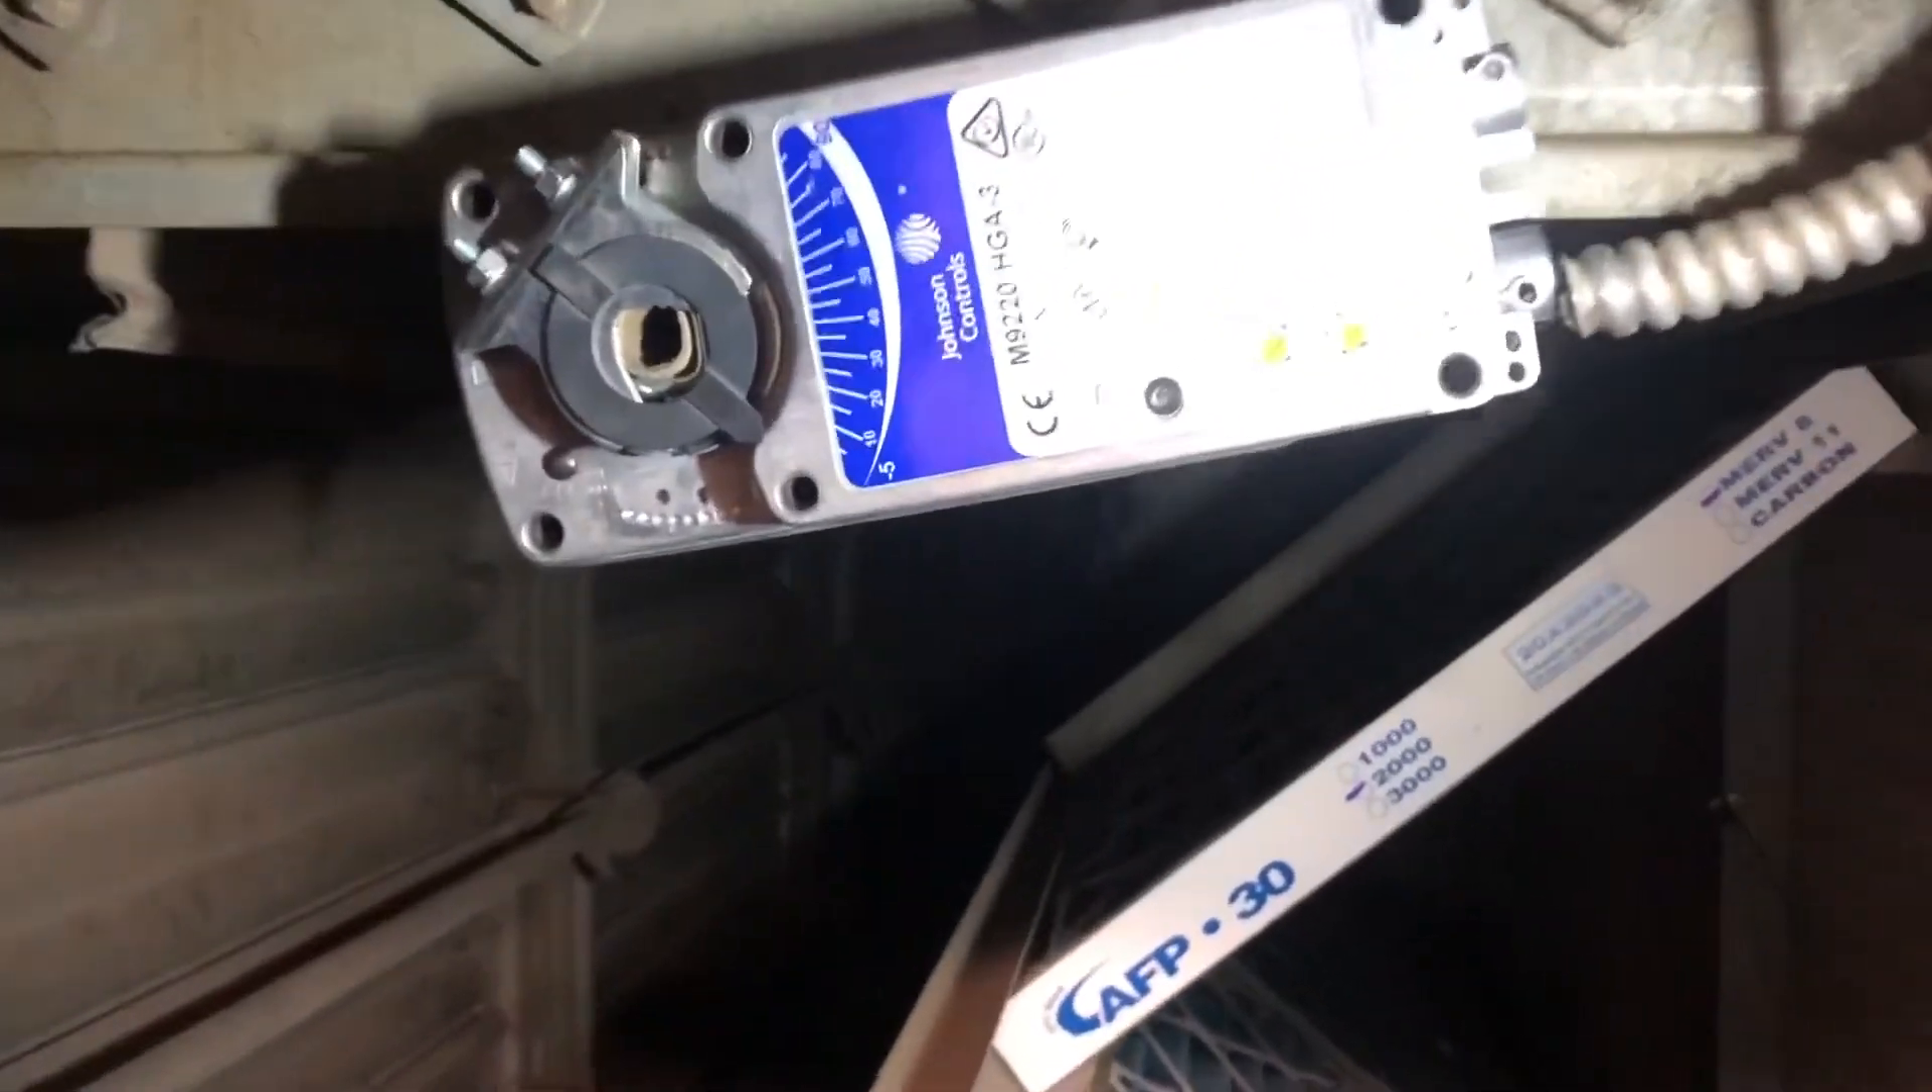We've got everything bolted up. Our actuator is installed.